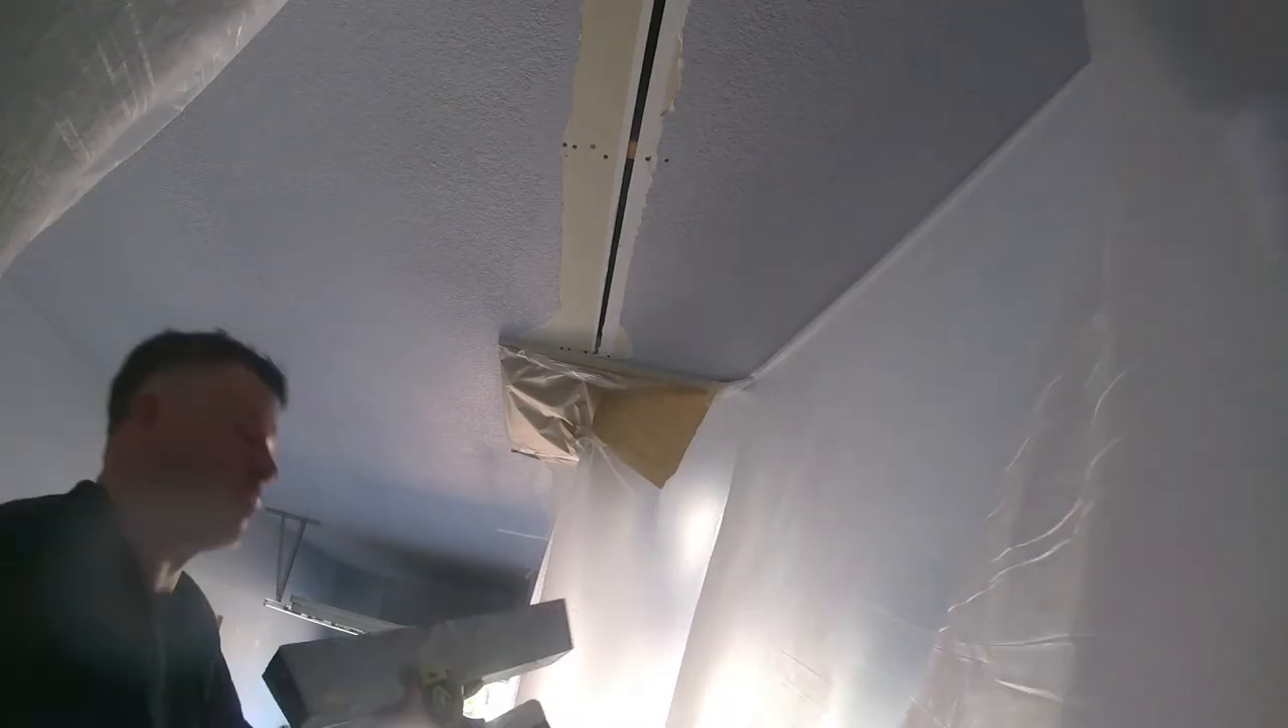I scraped the tape on this there's a big gap.